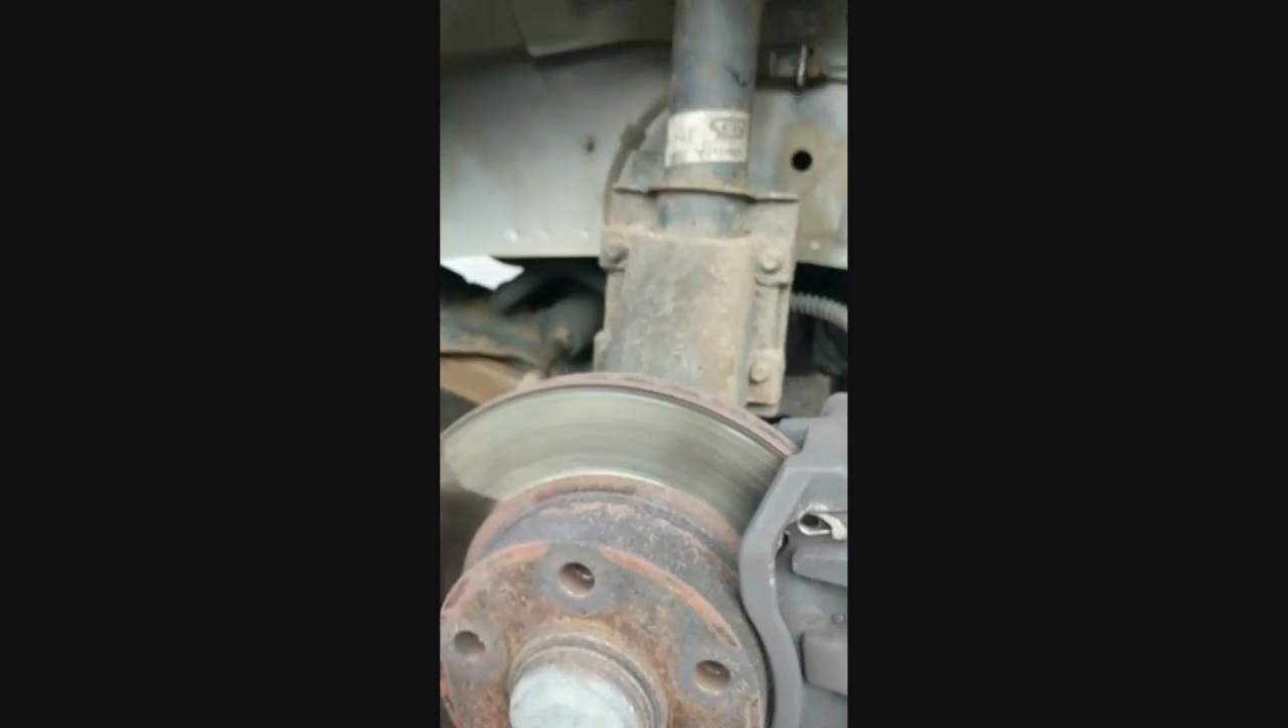Right. Now the wheel is off.